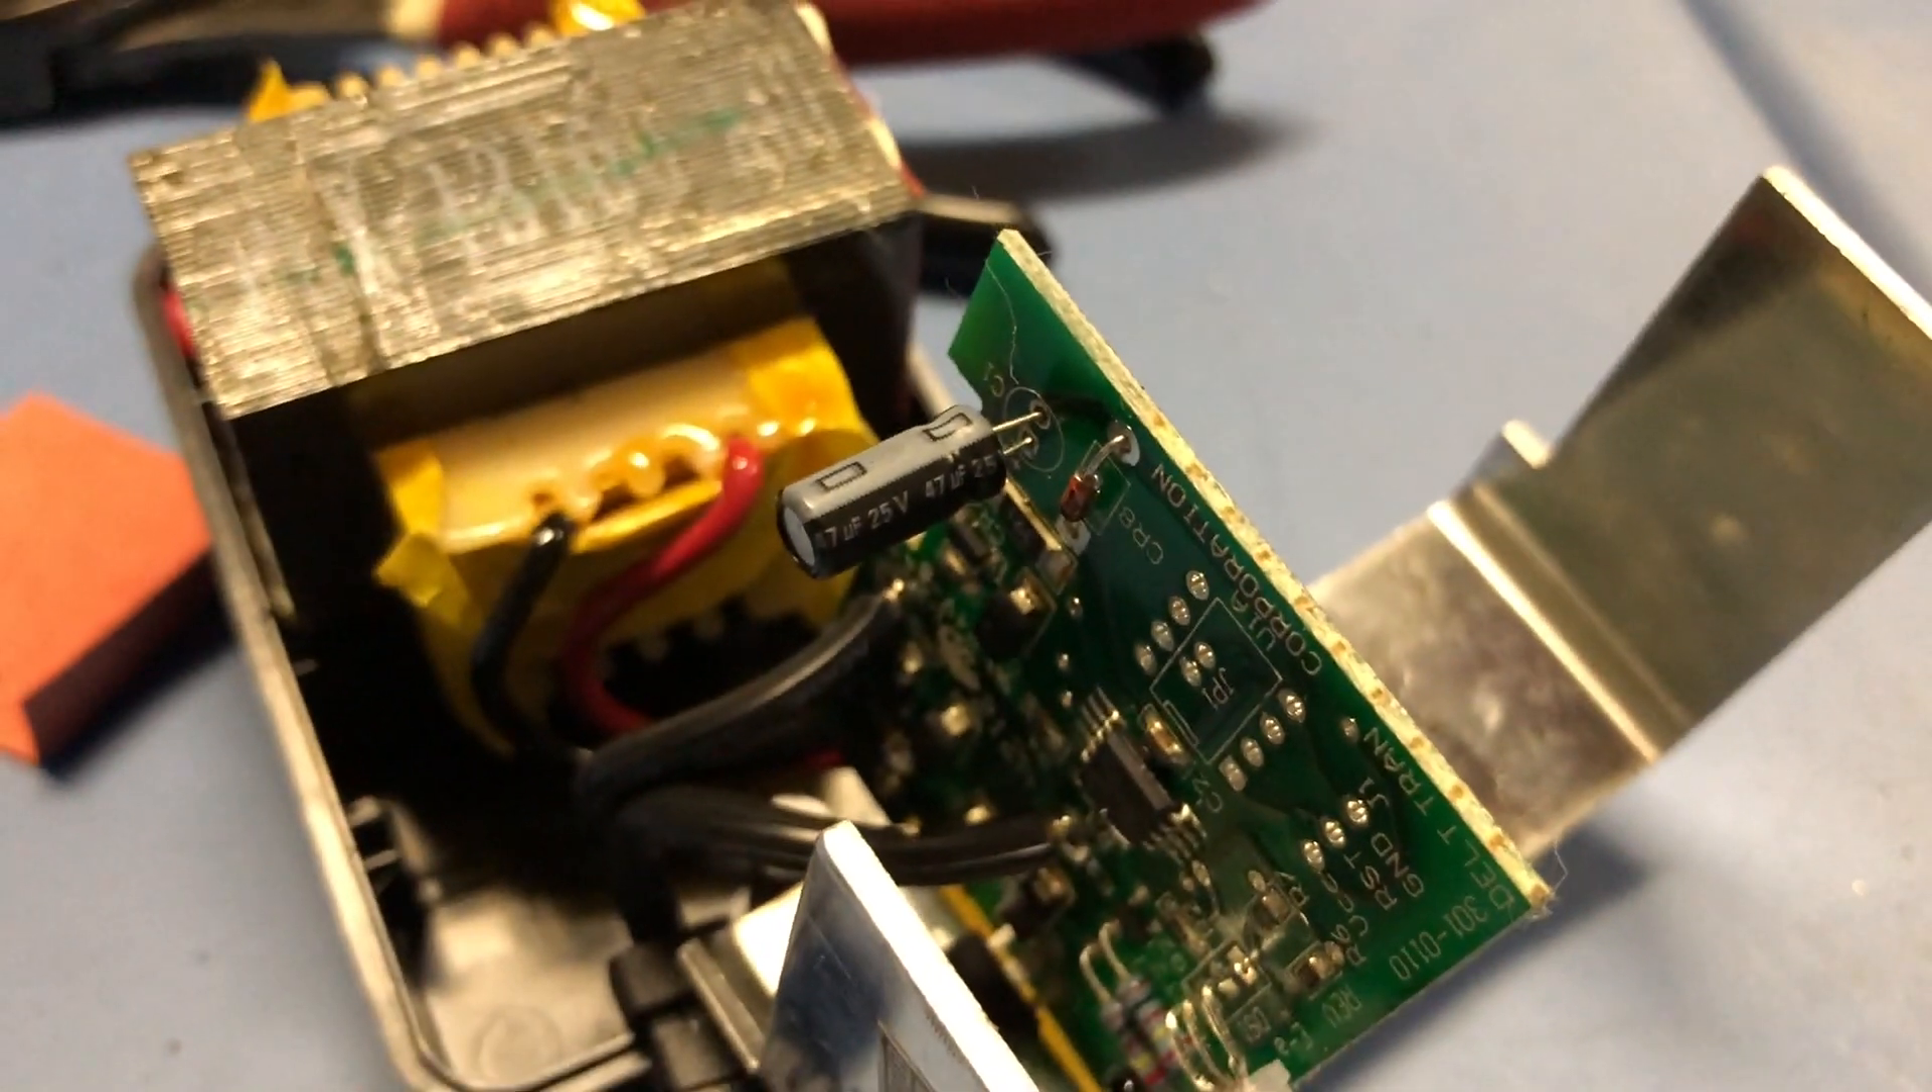Here's the capacitor now in place.